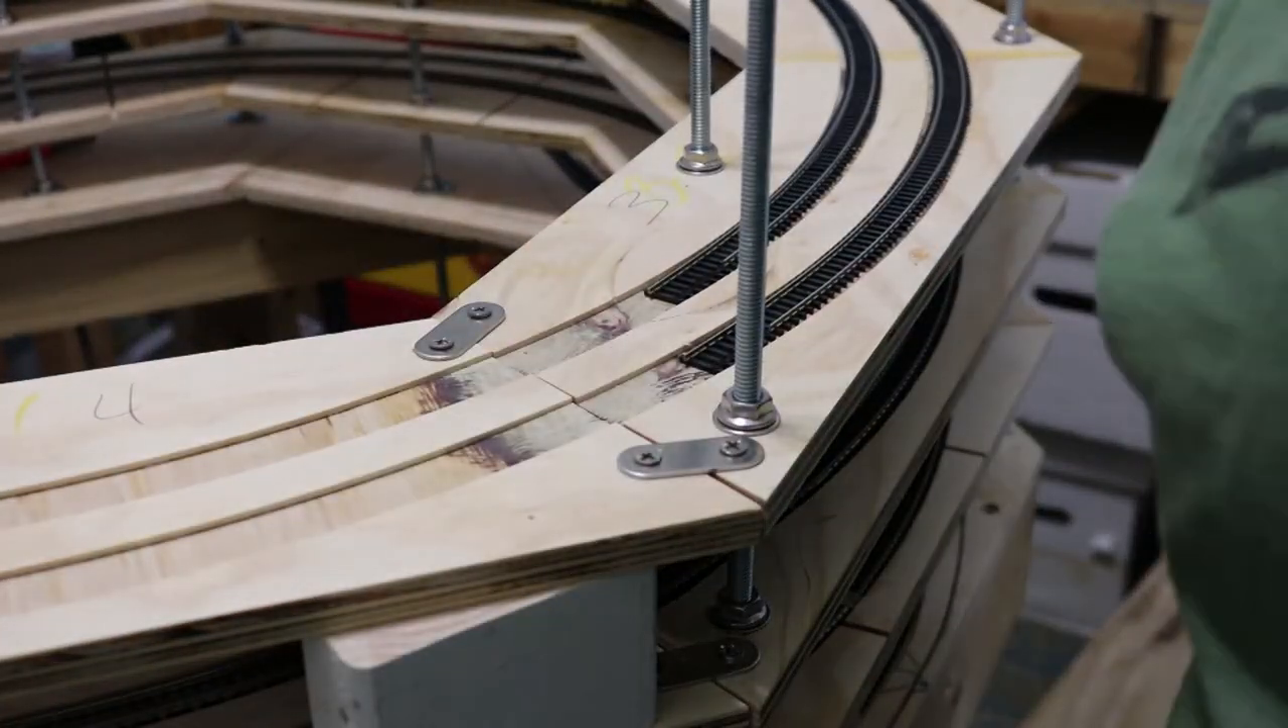I shifted the section as needed and secured the plates at an angle to prevent them from swiveling.